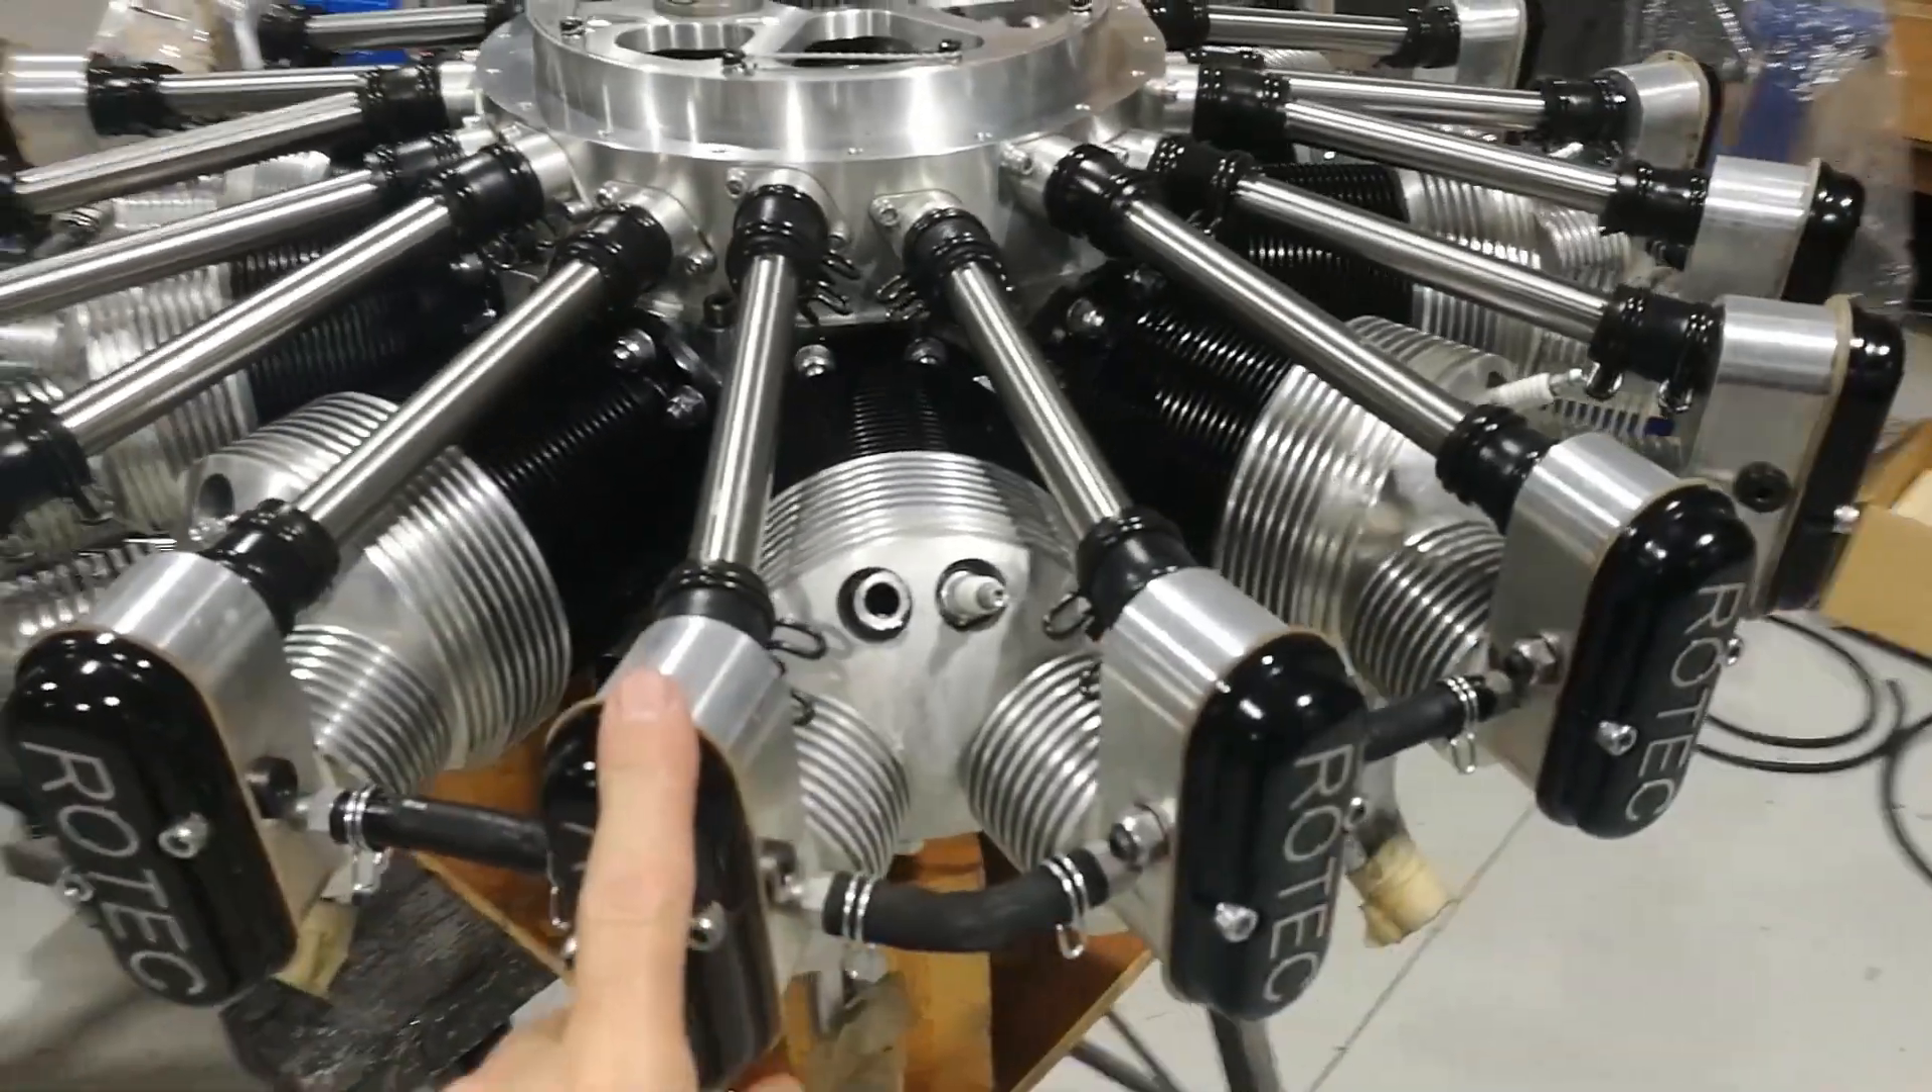Got all the pushrod tubes fitted. Got the new rocker covers on.